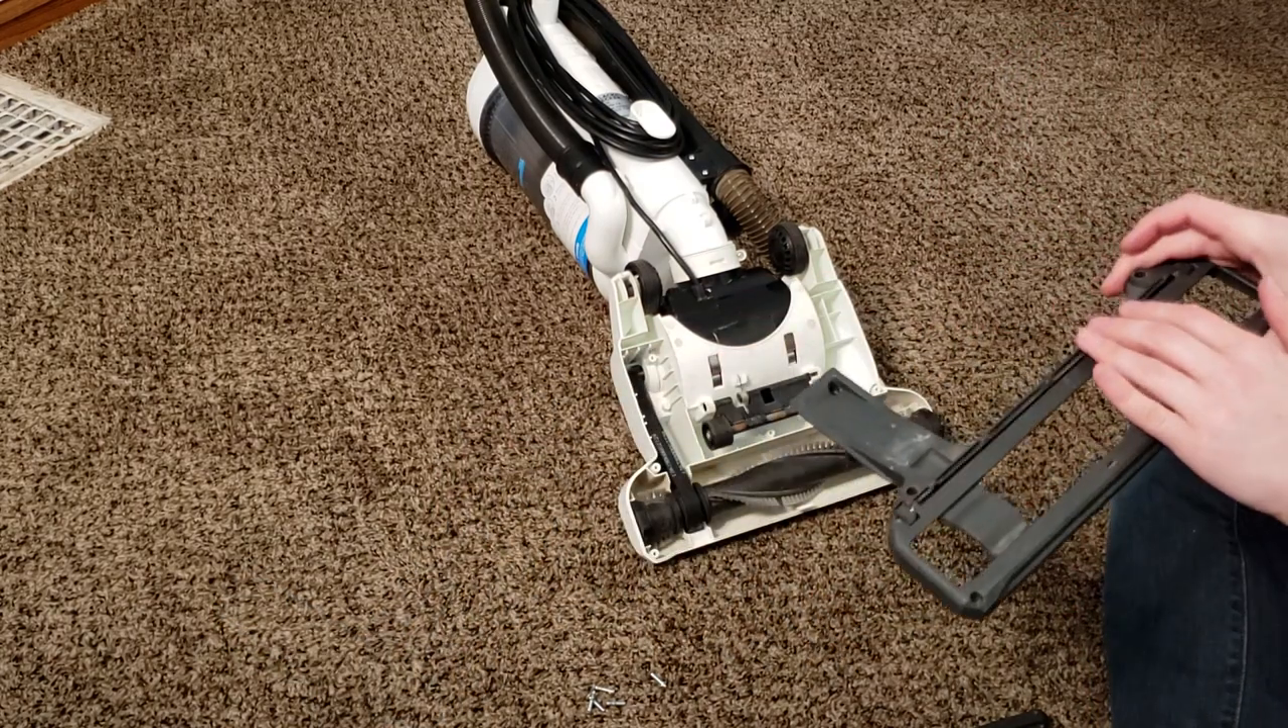So, that's the base plate off.